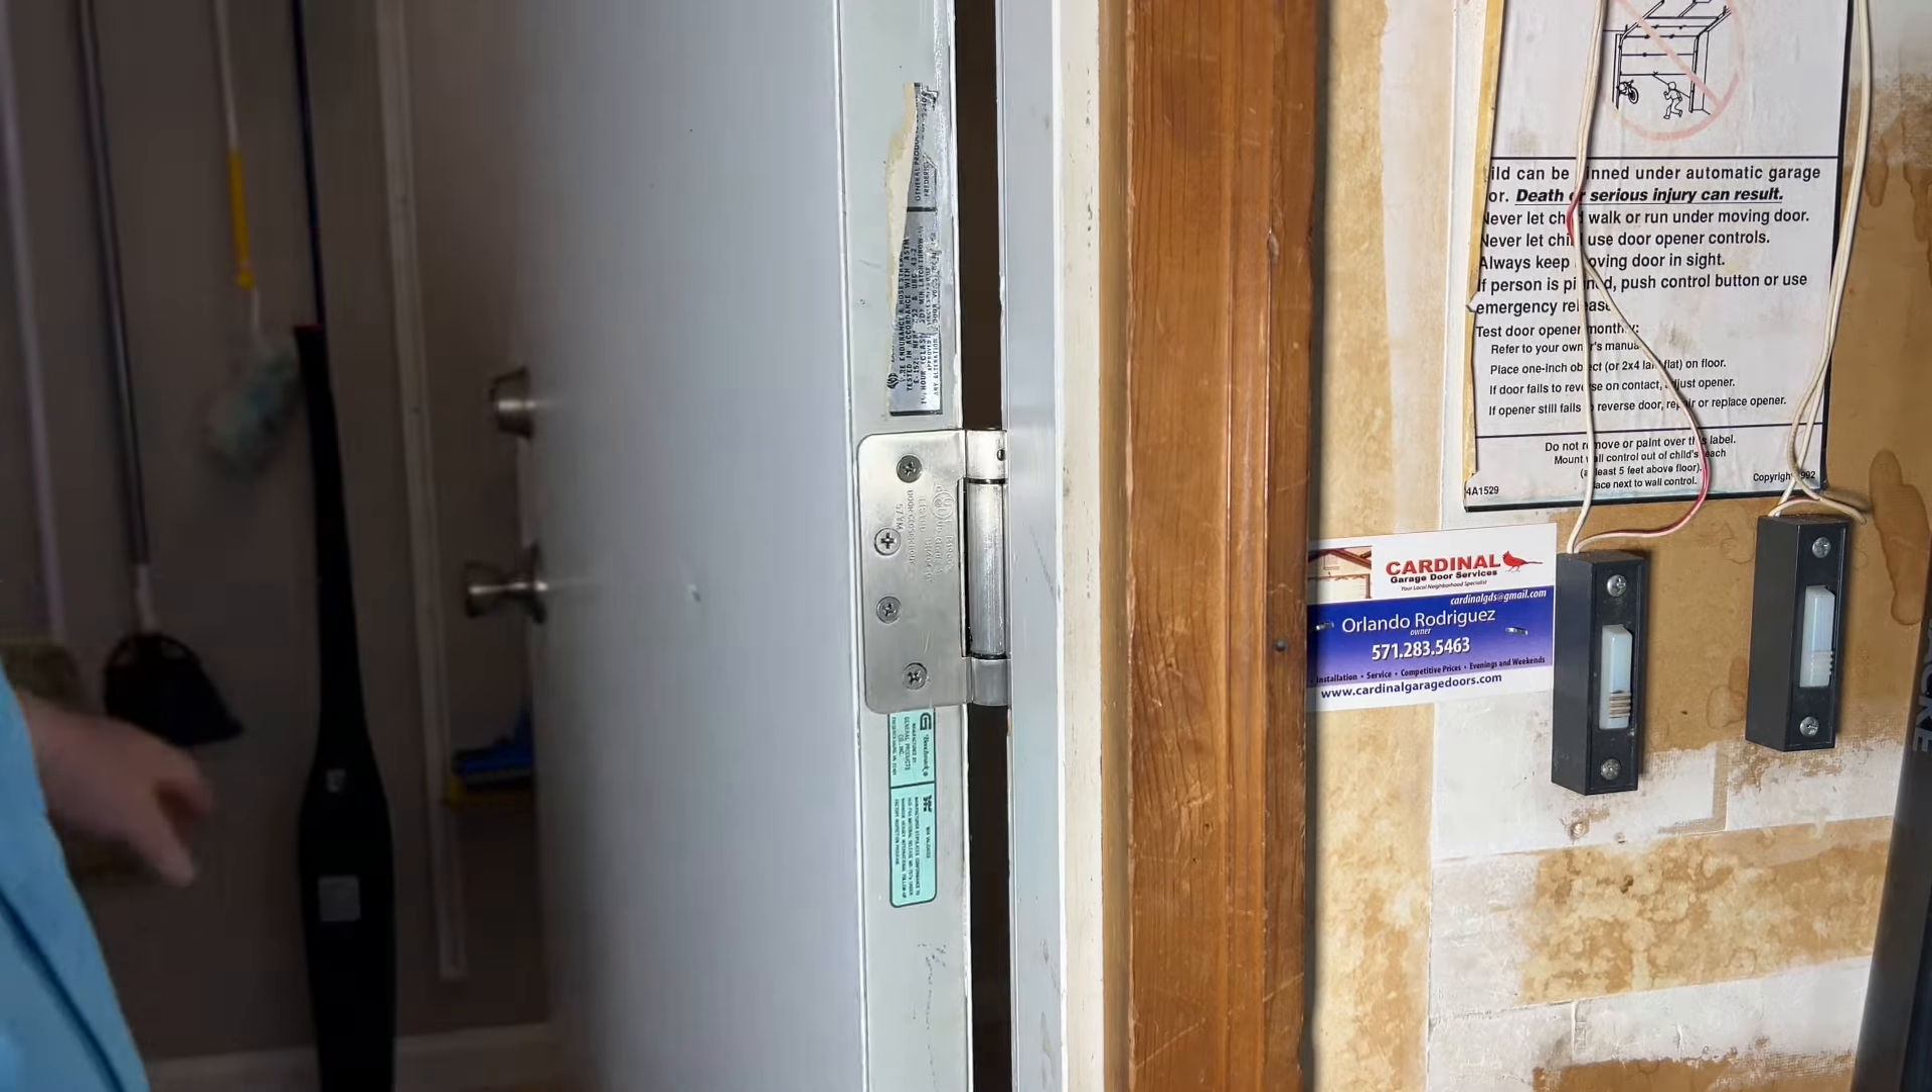The hinge is now installed.